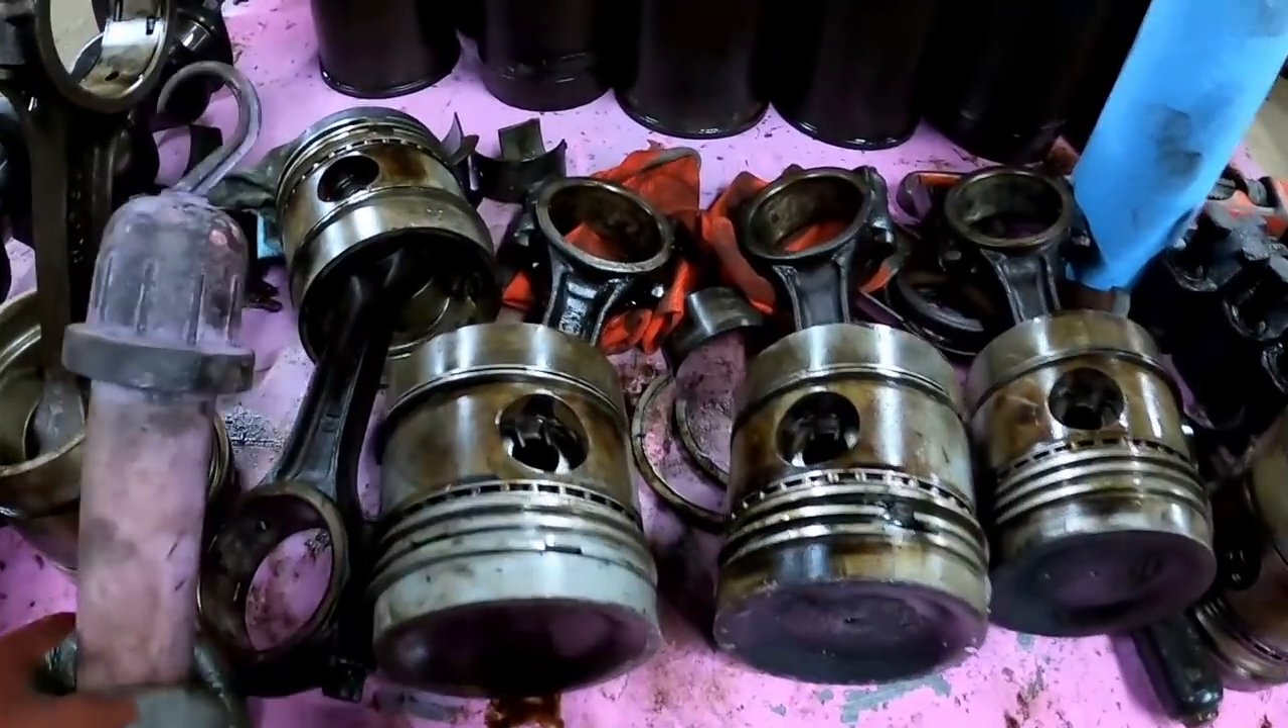Still have to pull the pistons off from the connecting rods.